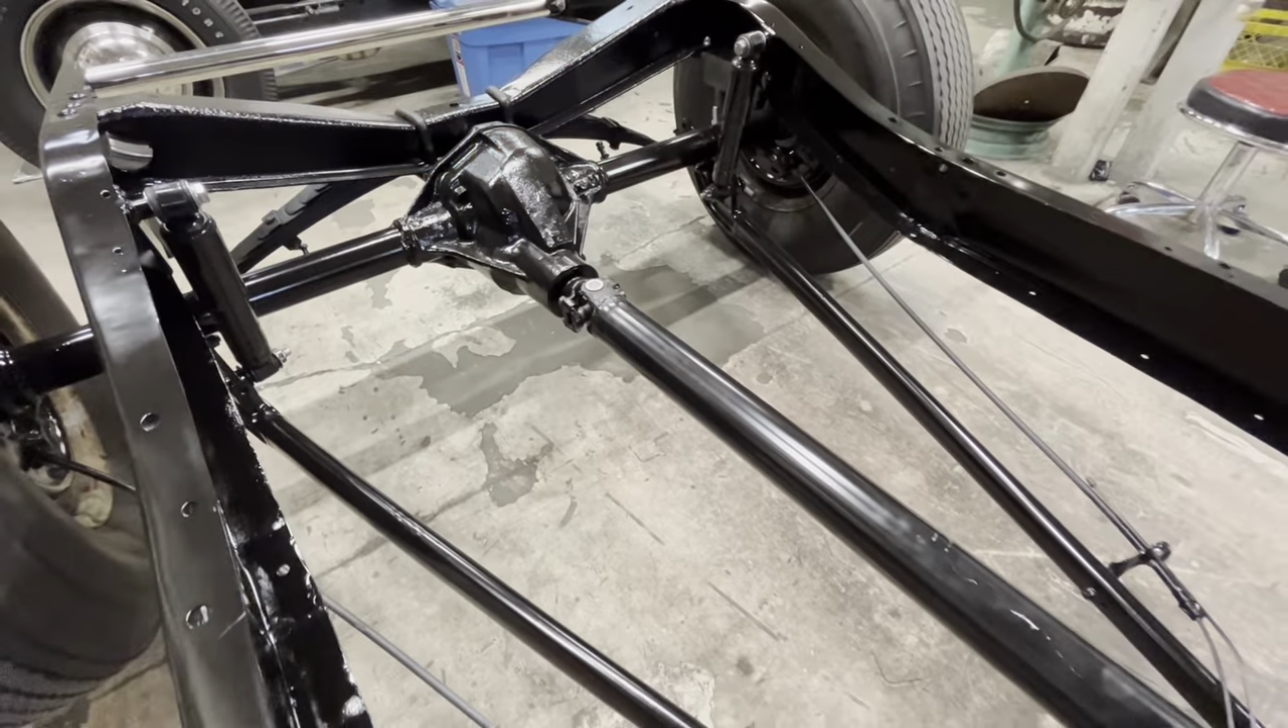We've got the drive shaft in now, that was pretty straight forward and easy to do.